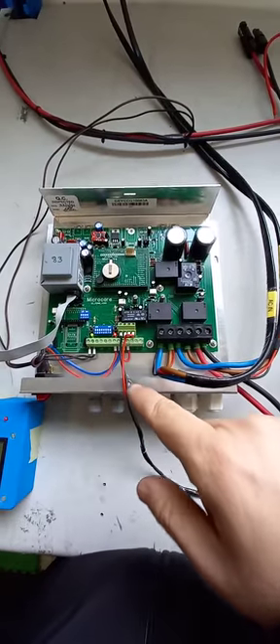I've got the Geyser controller in front of me. I've taken the cover off.